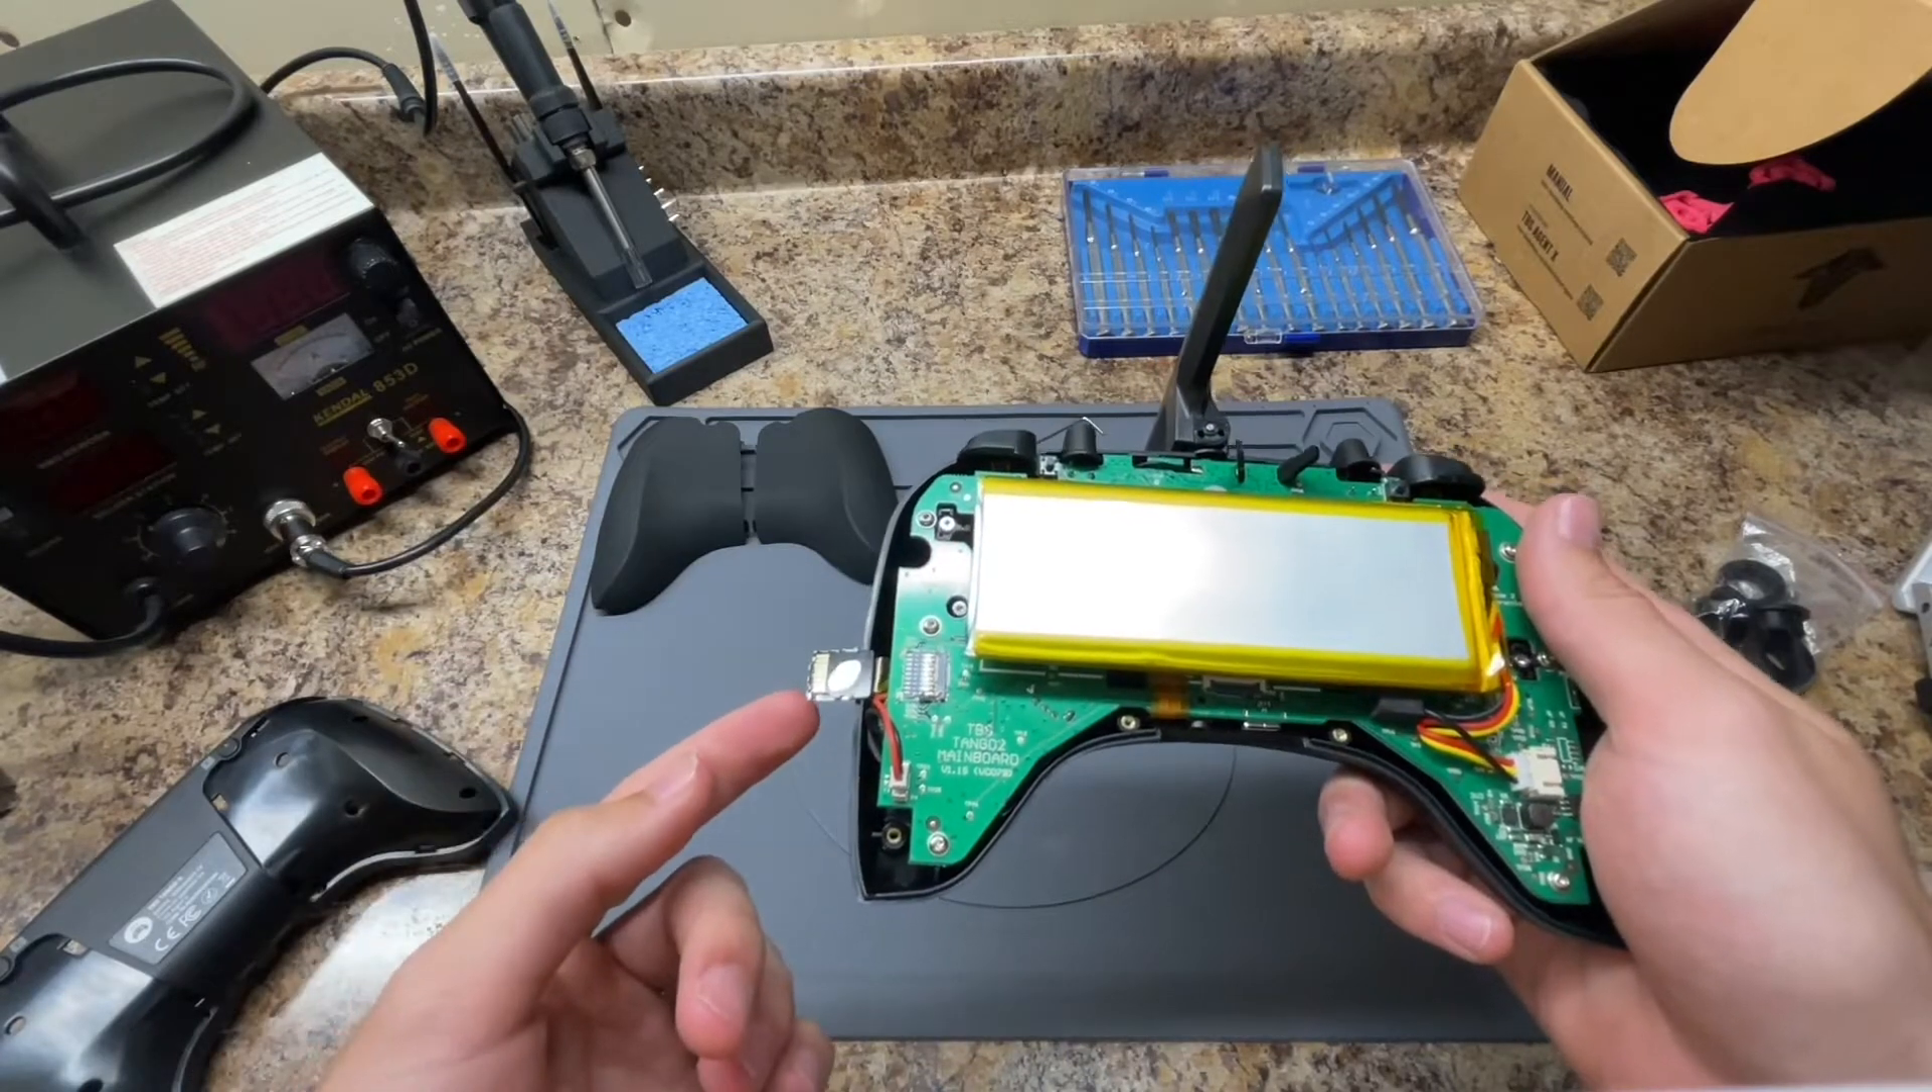Okay, so once you've gone ahead and removed these six screws, the back of the controller just comes right off like that, exposing the battery and the motherboard.